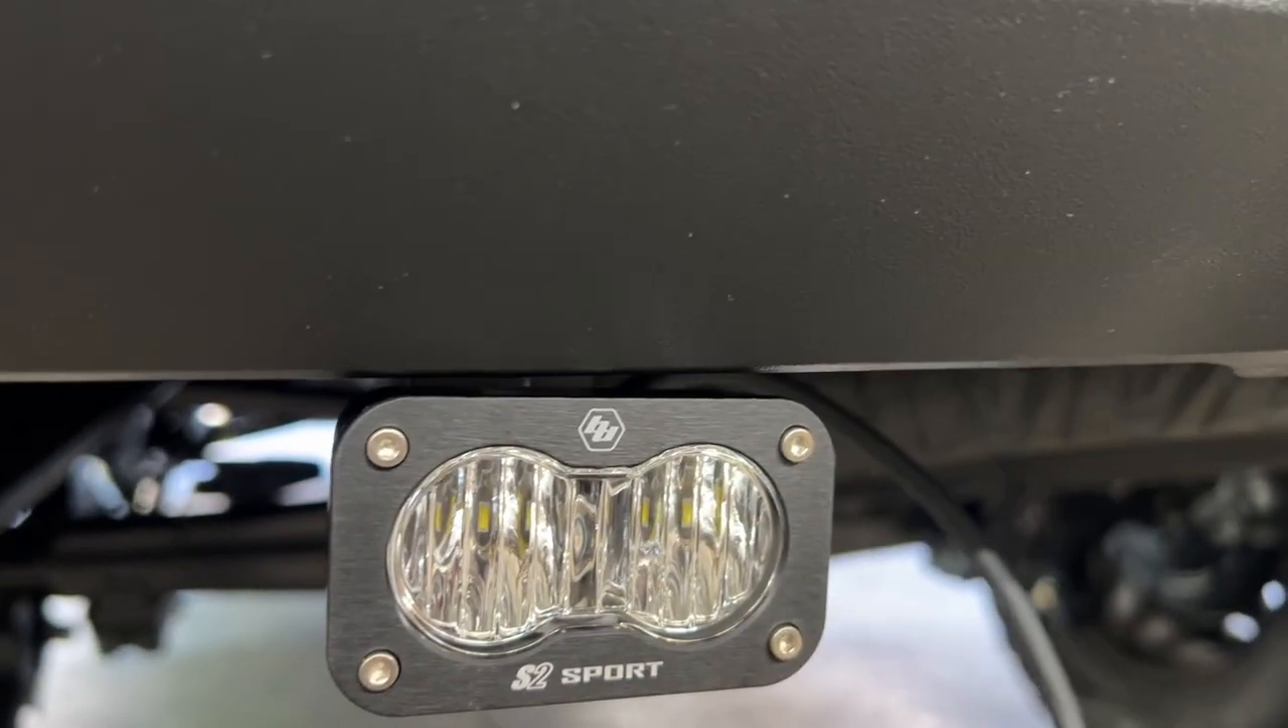It's all tightened down. In position, the perfect clearance between the bumper there and the light itself.